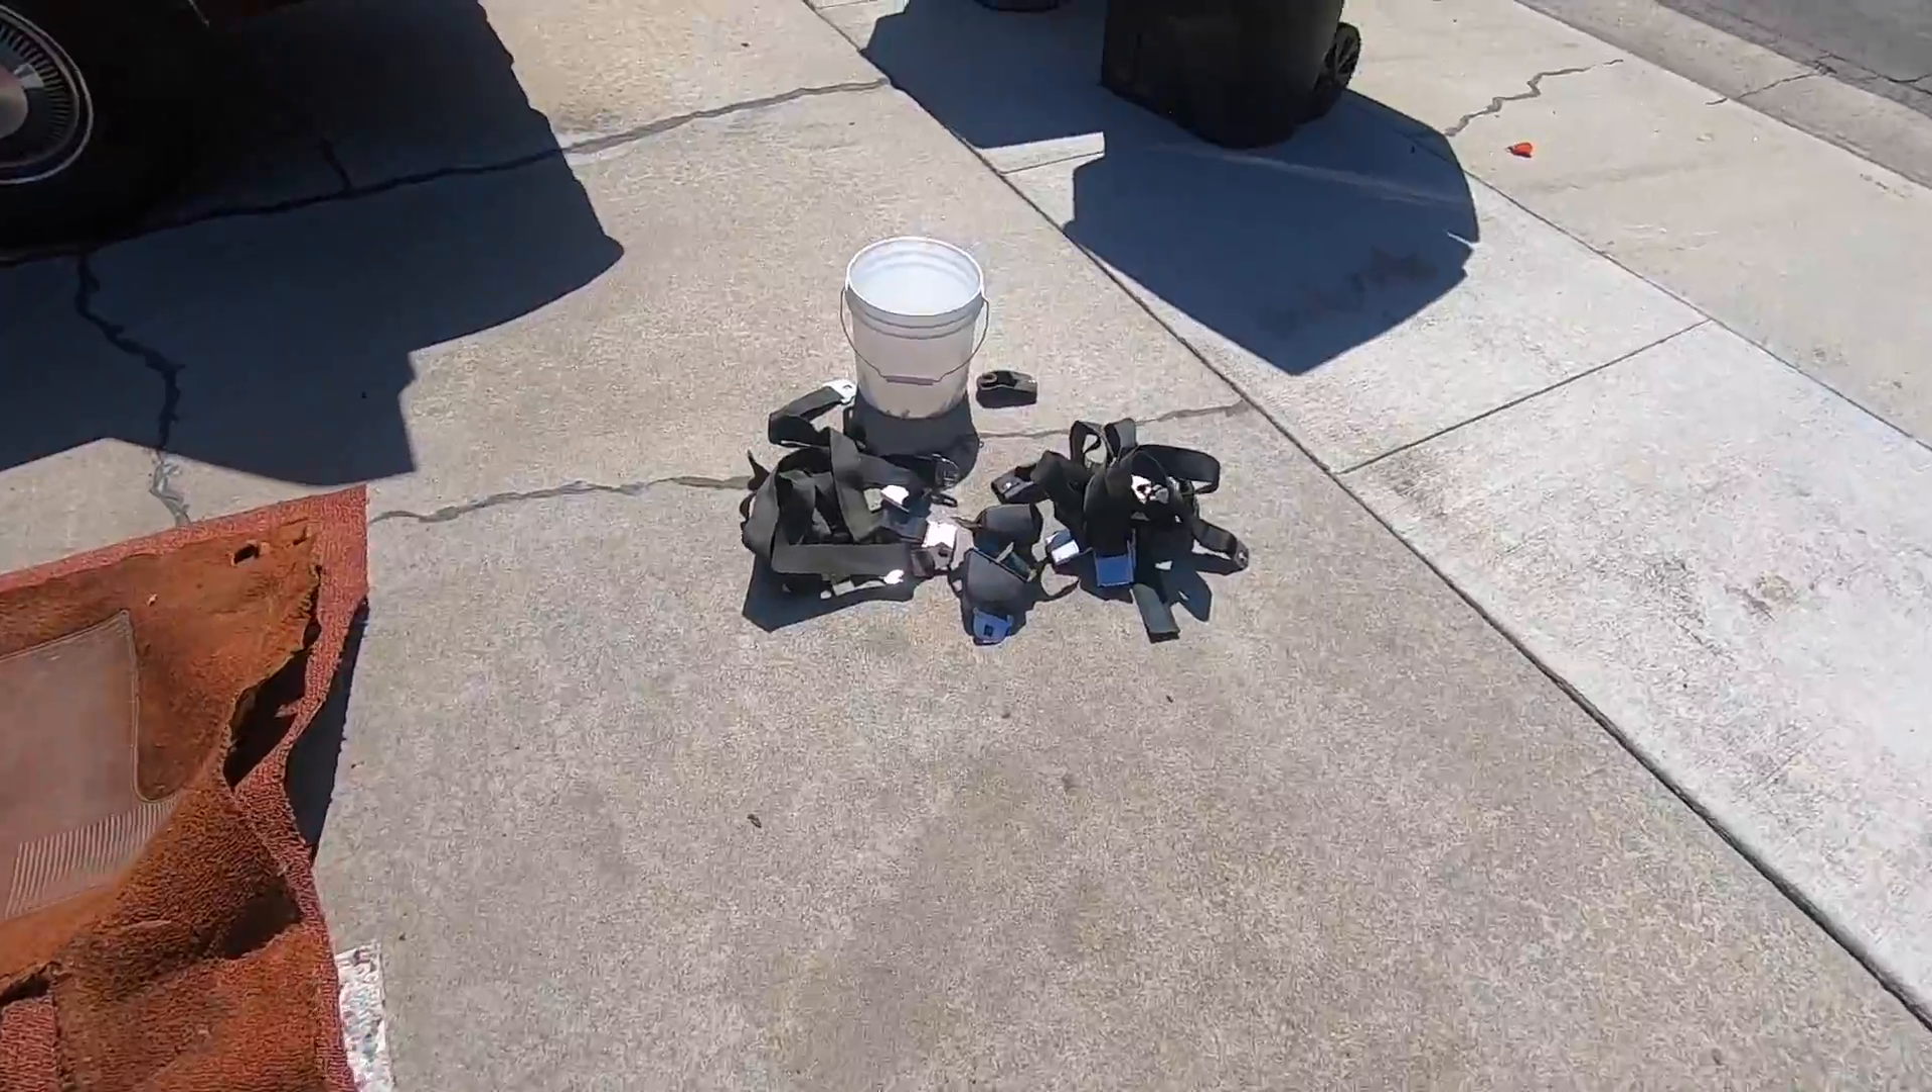We just took all the seat belts out.